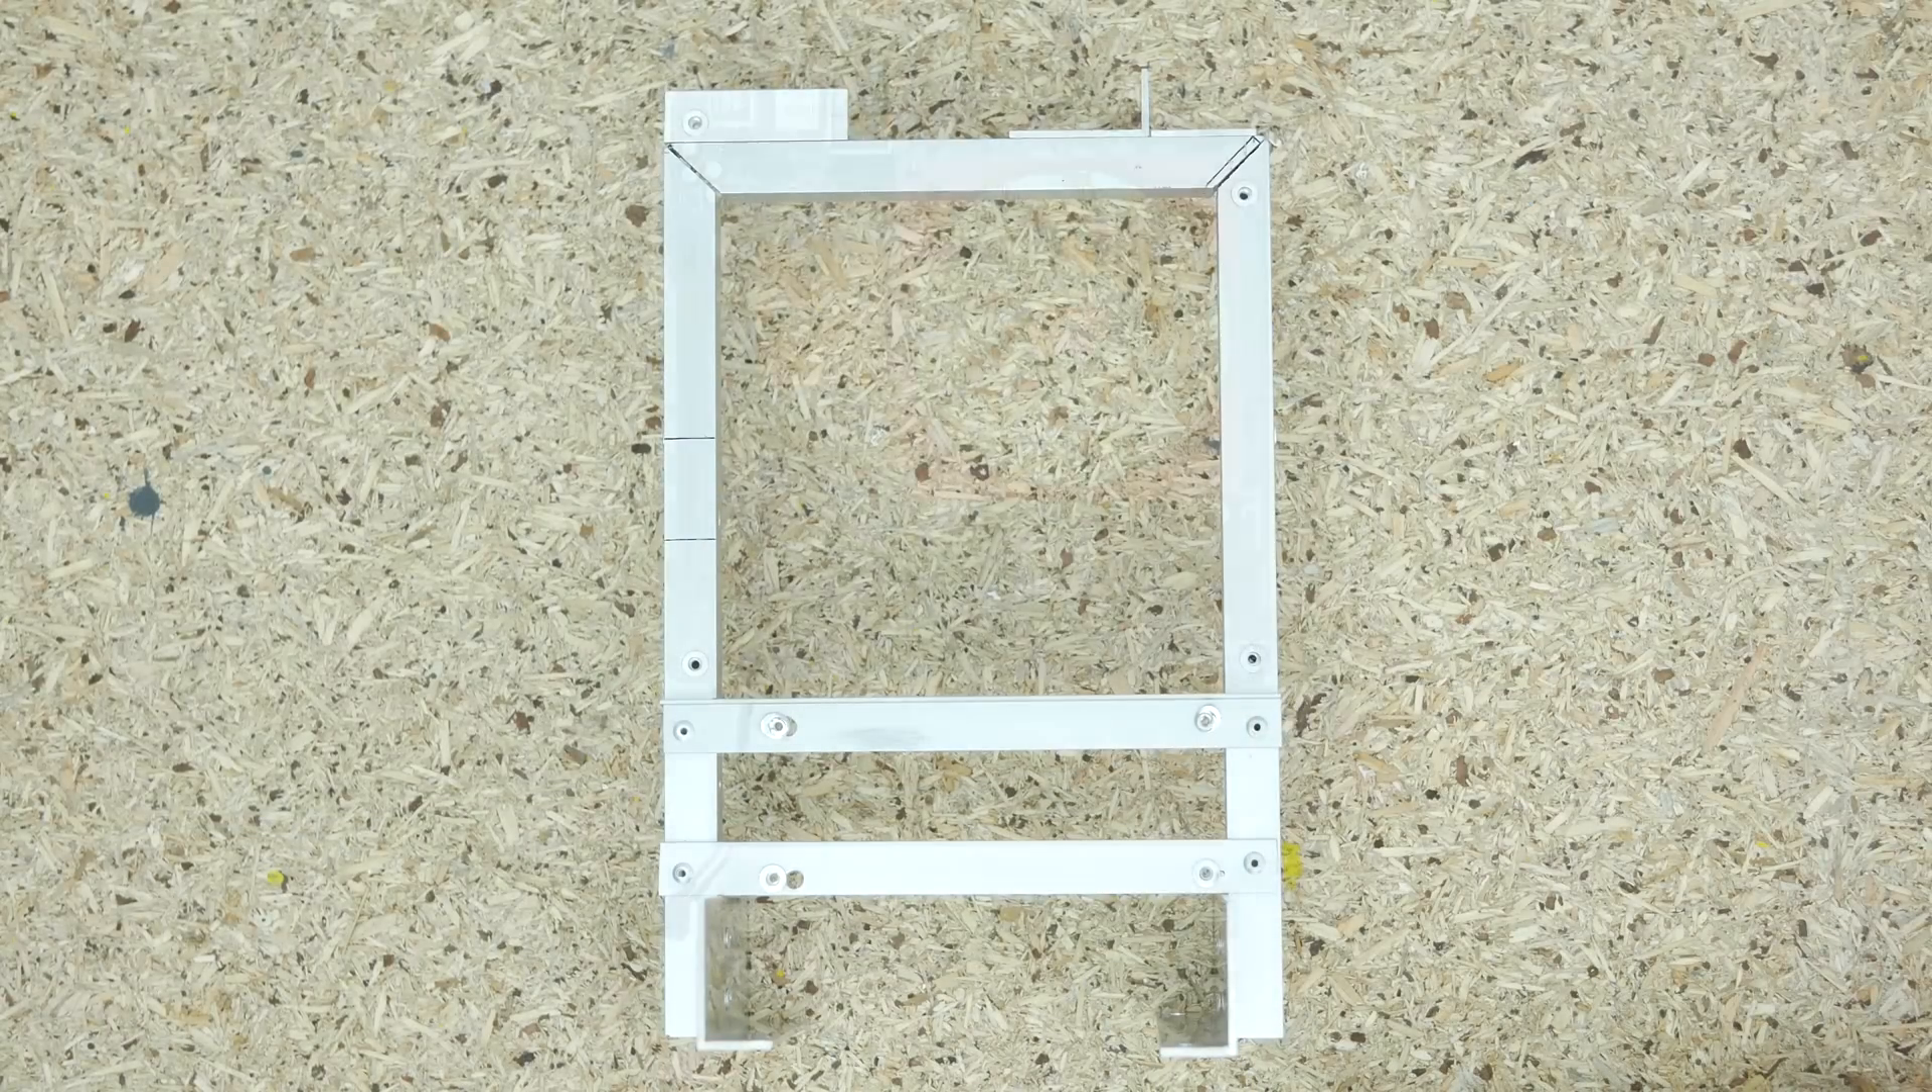With the frame complete I proceed with attaching everything onto it.